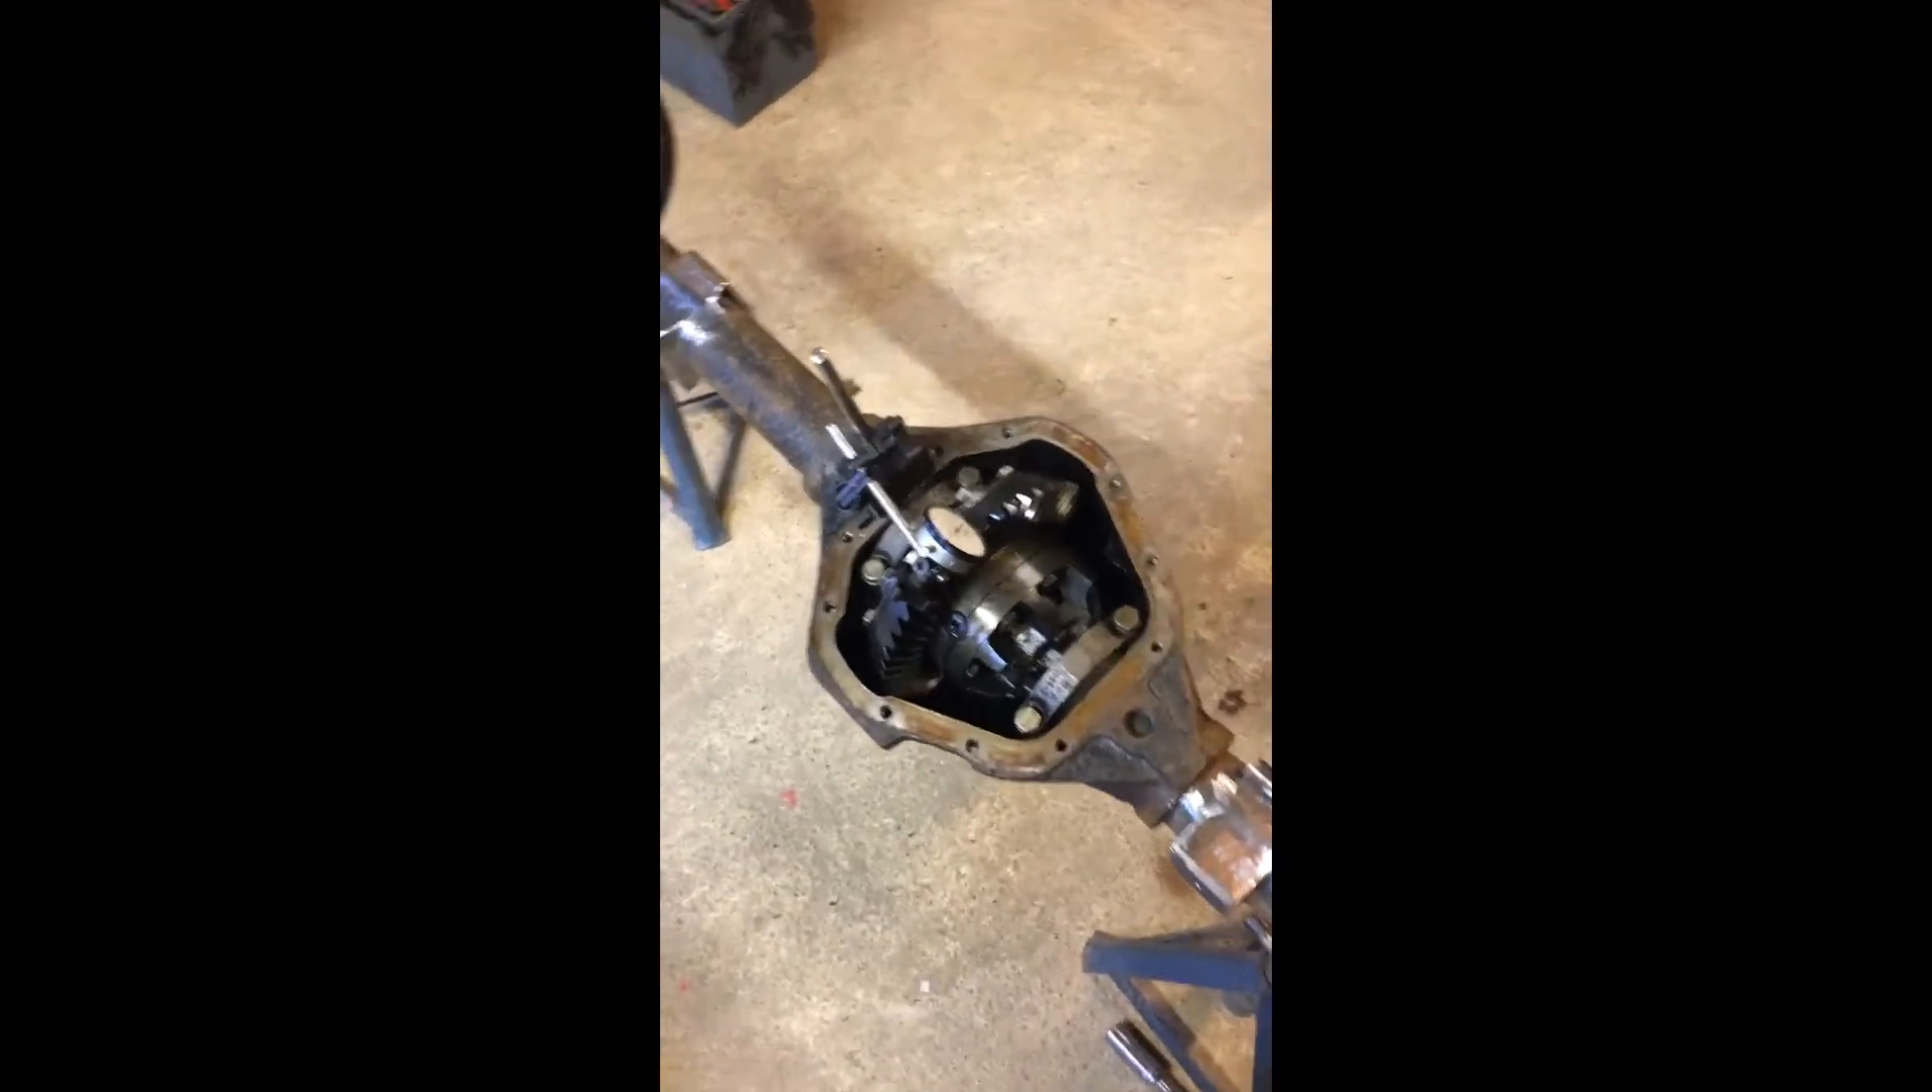Now I've got the pan off the back of the diff and I'm going to check a few things before I disturb the main pinion nut to change the oil seal.